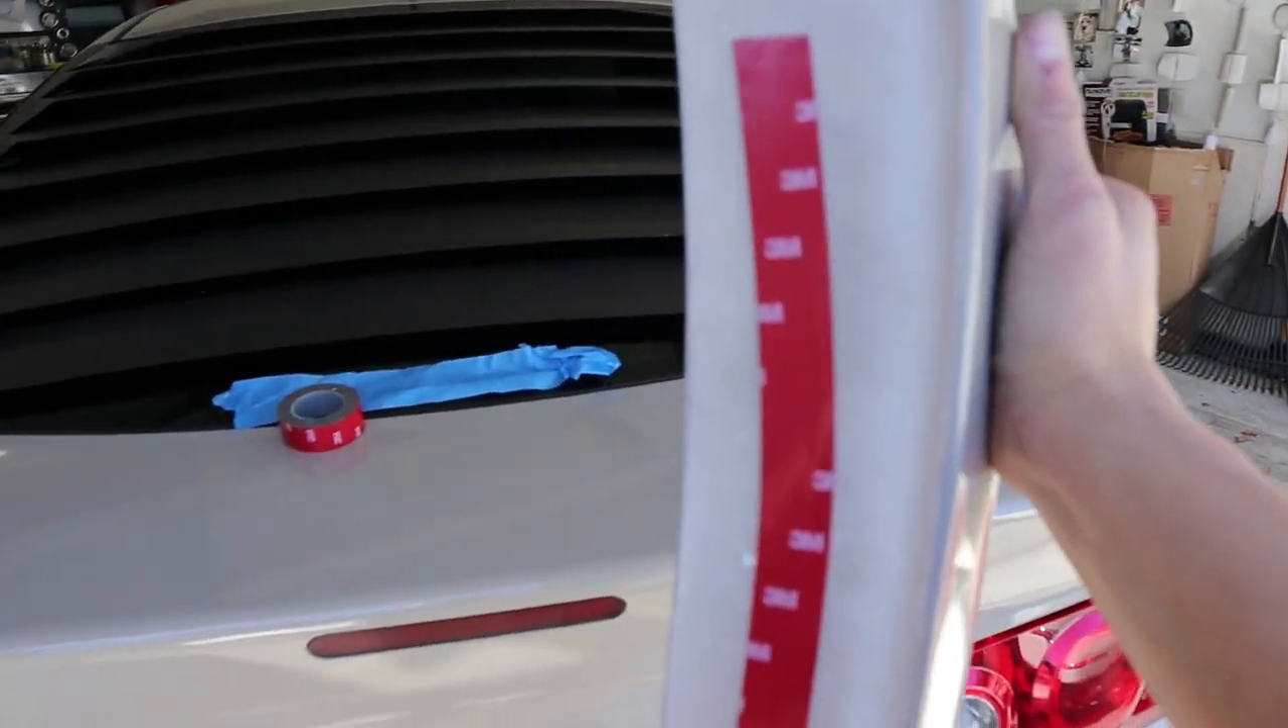Got my 3M tape on here.